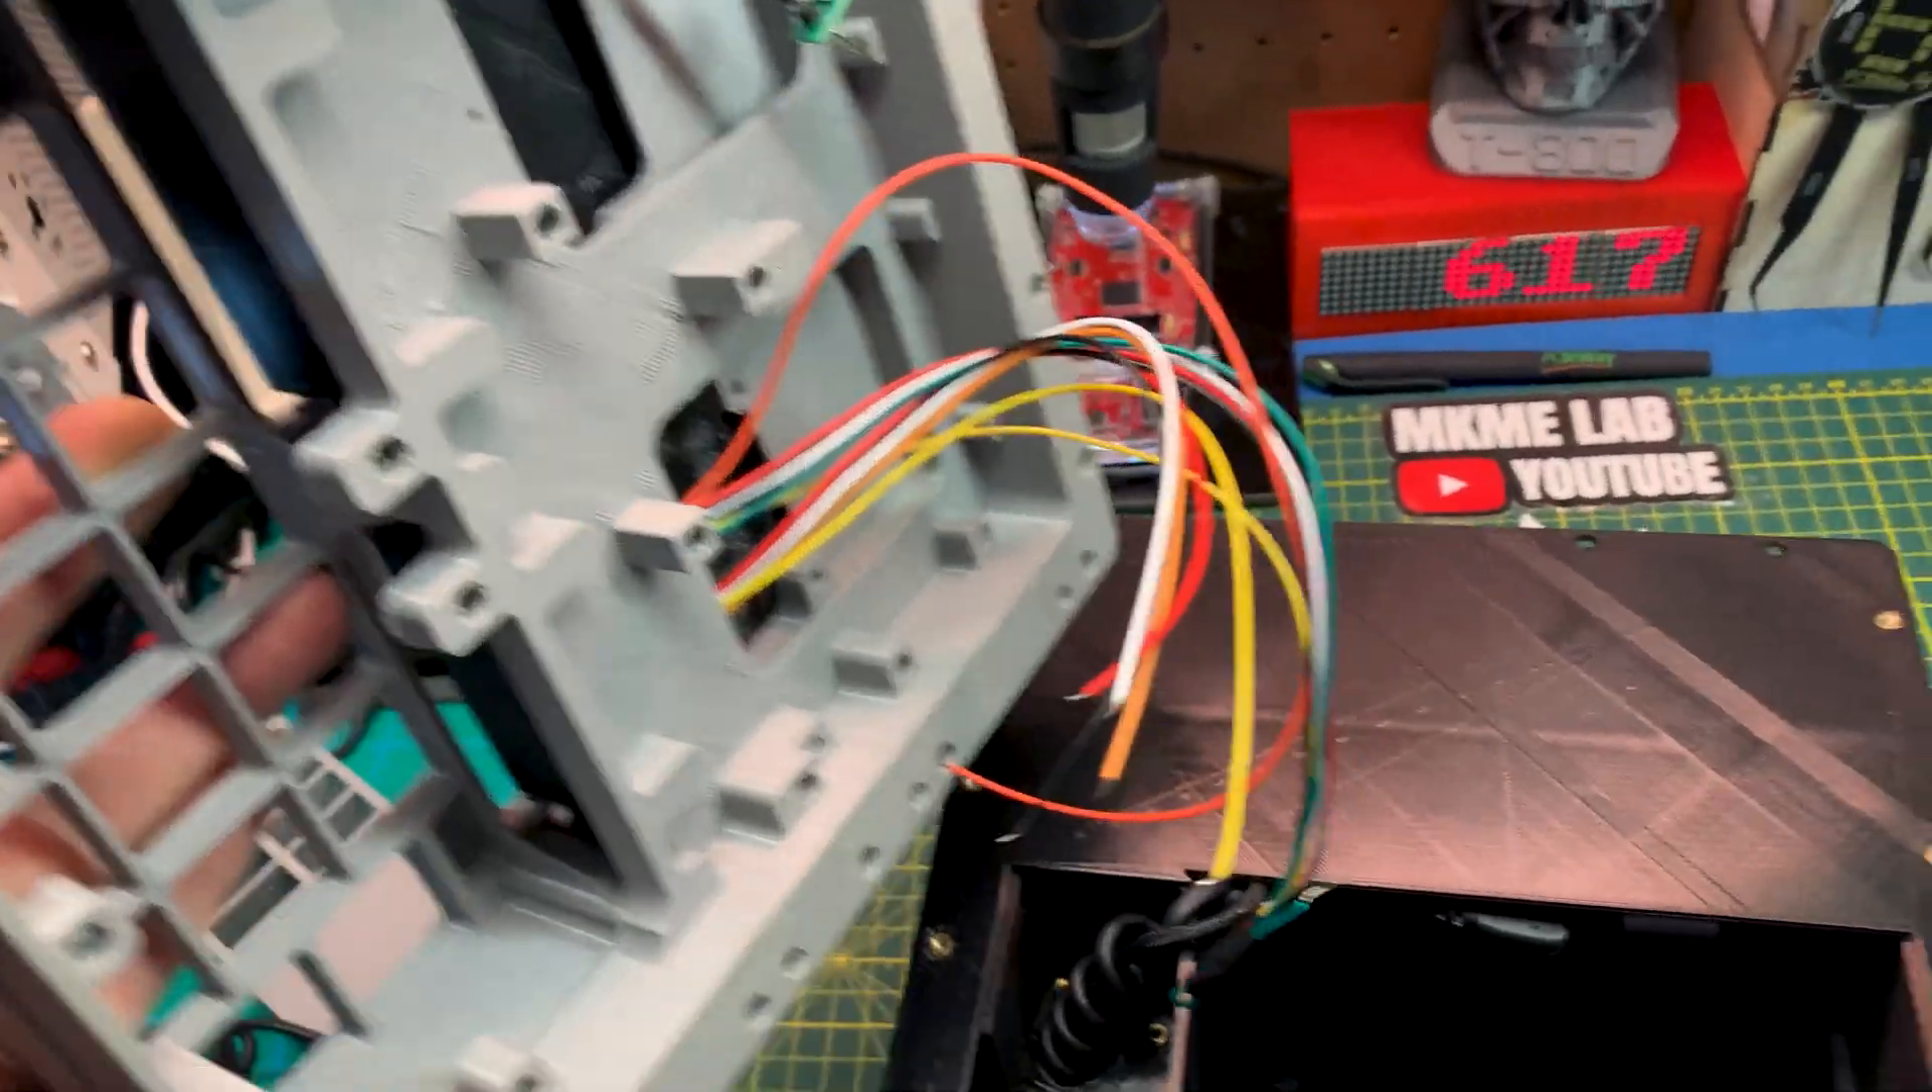All my wiring is run i just have to terminate it and then start working on the keyboard which is going to be an adventure.